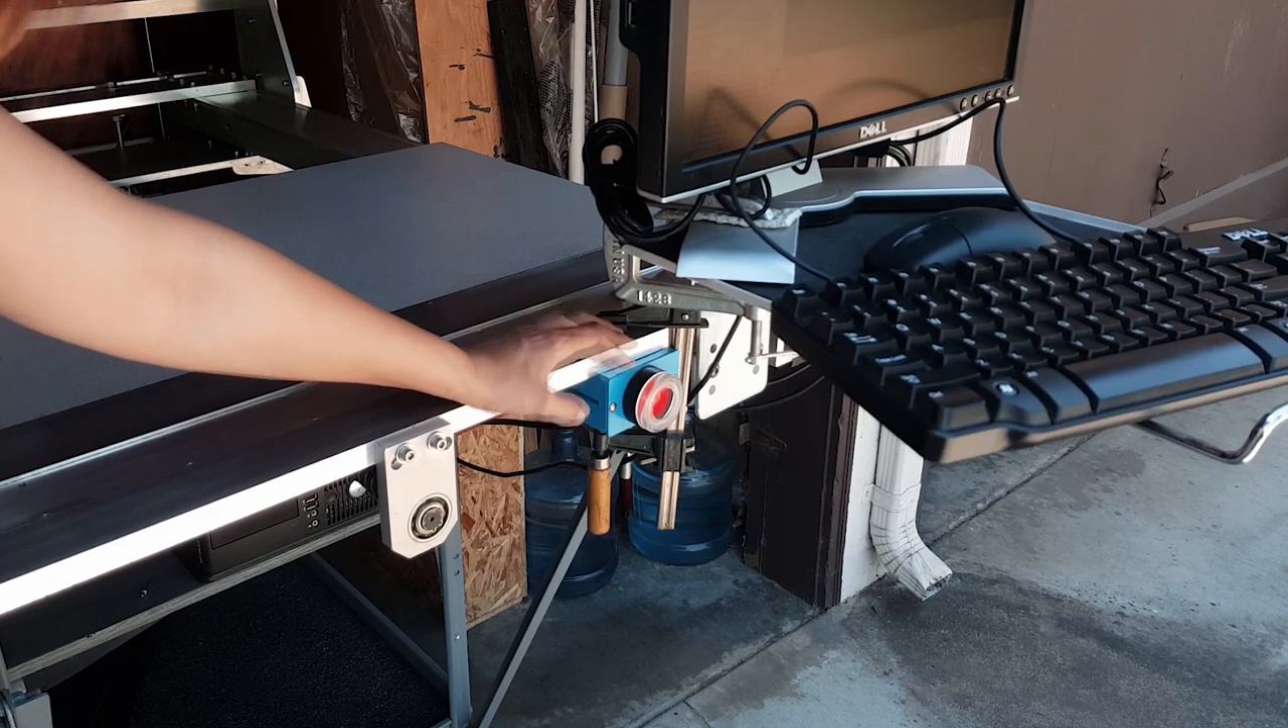Right now i only have the main power switch and e-stop clamped onto the corner of the machine.